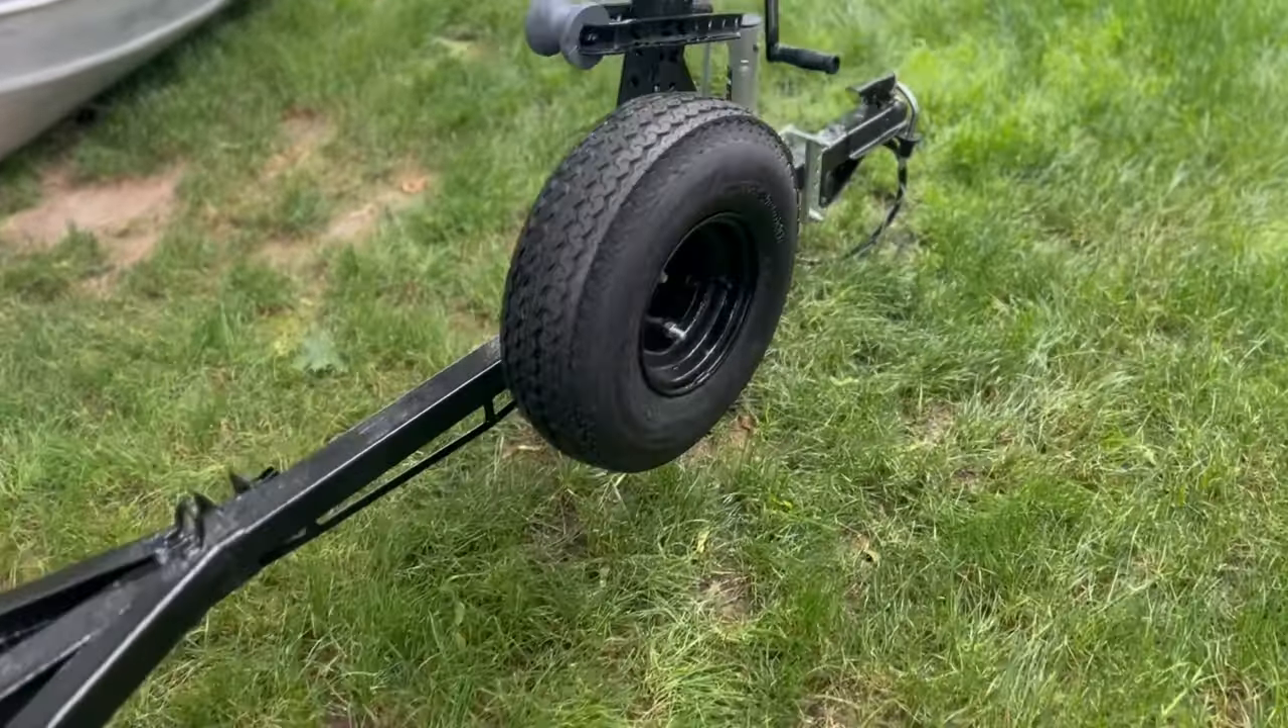We got the spare tire put on up here and everything is all finished up.